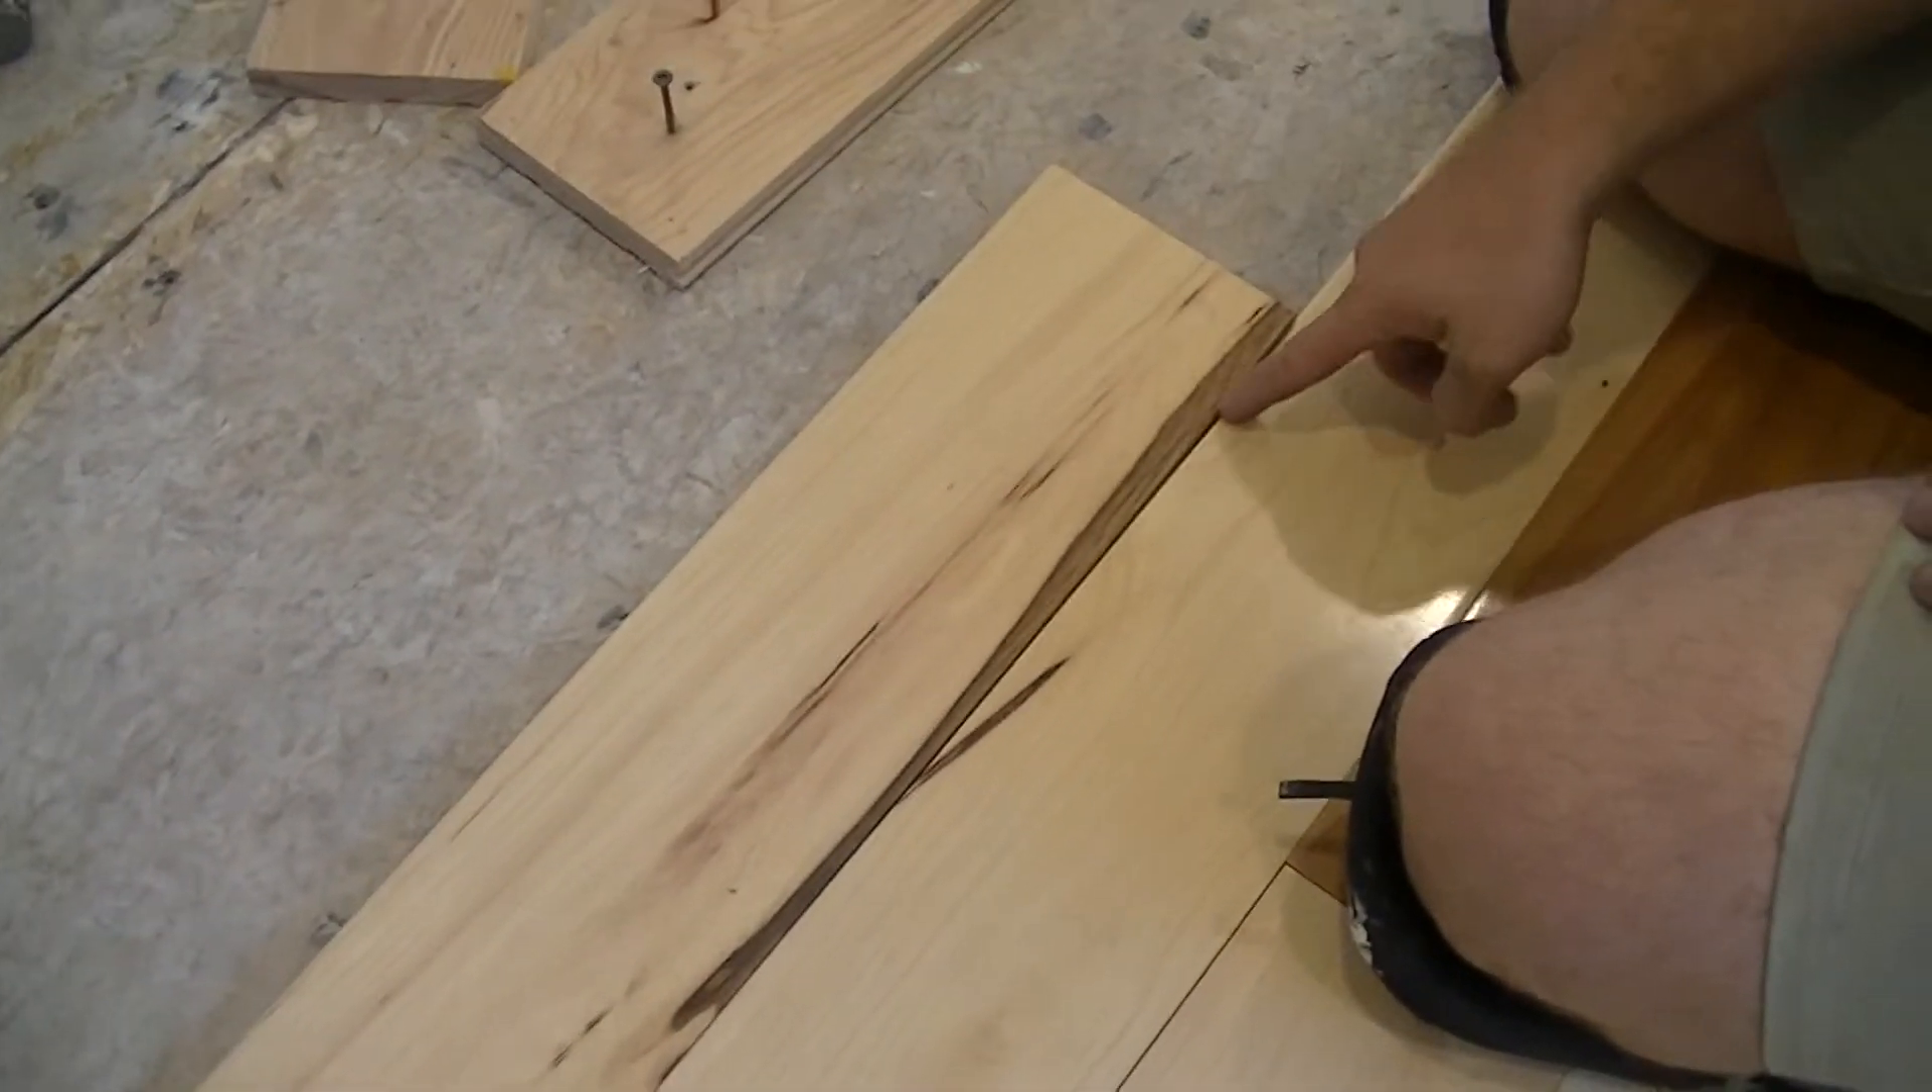And this particular board that I'm laying down has a slight warp to it outward. And so I can see that because of the gap here.